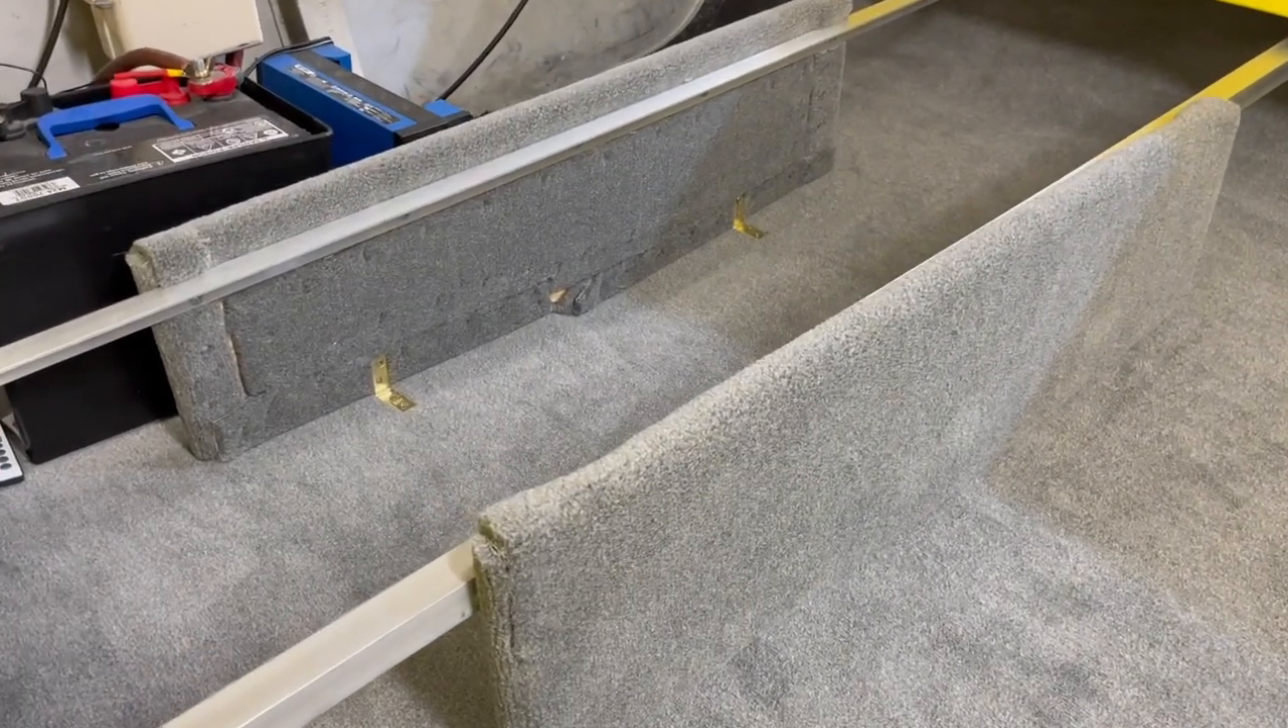Seat supports are now done and installed.